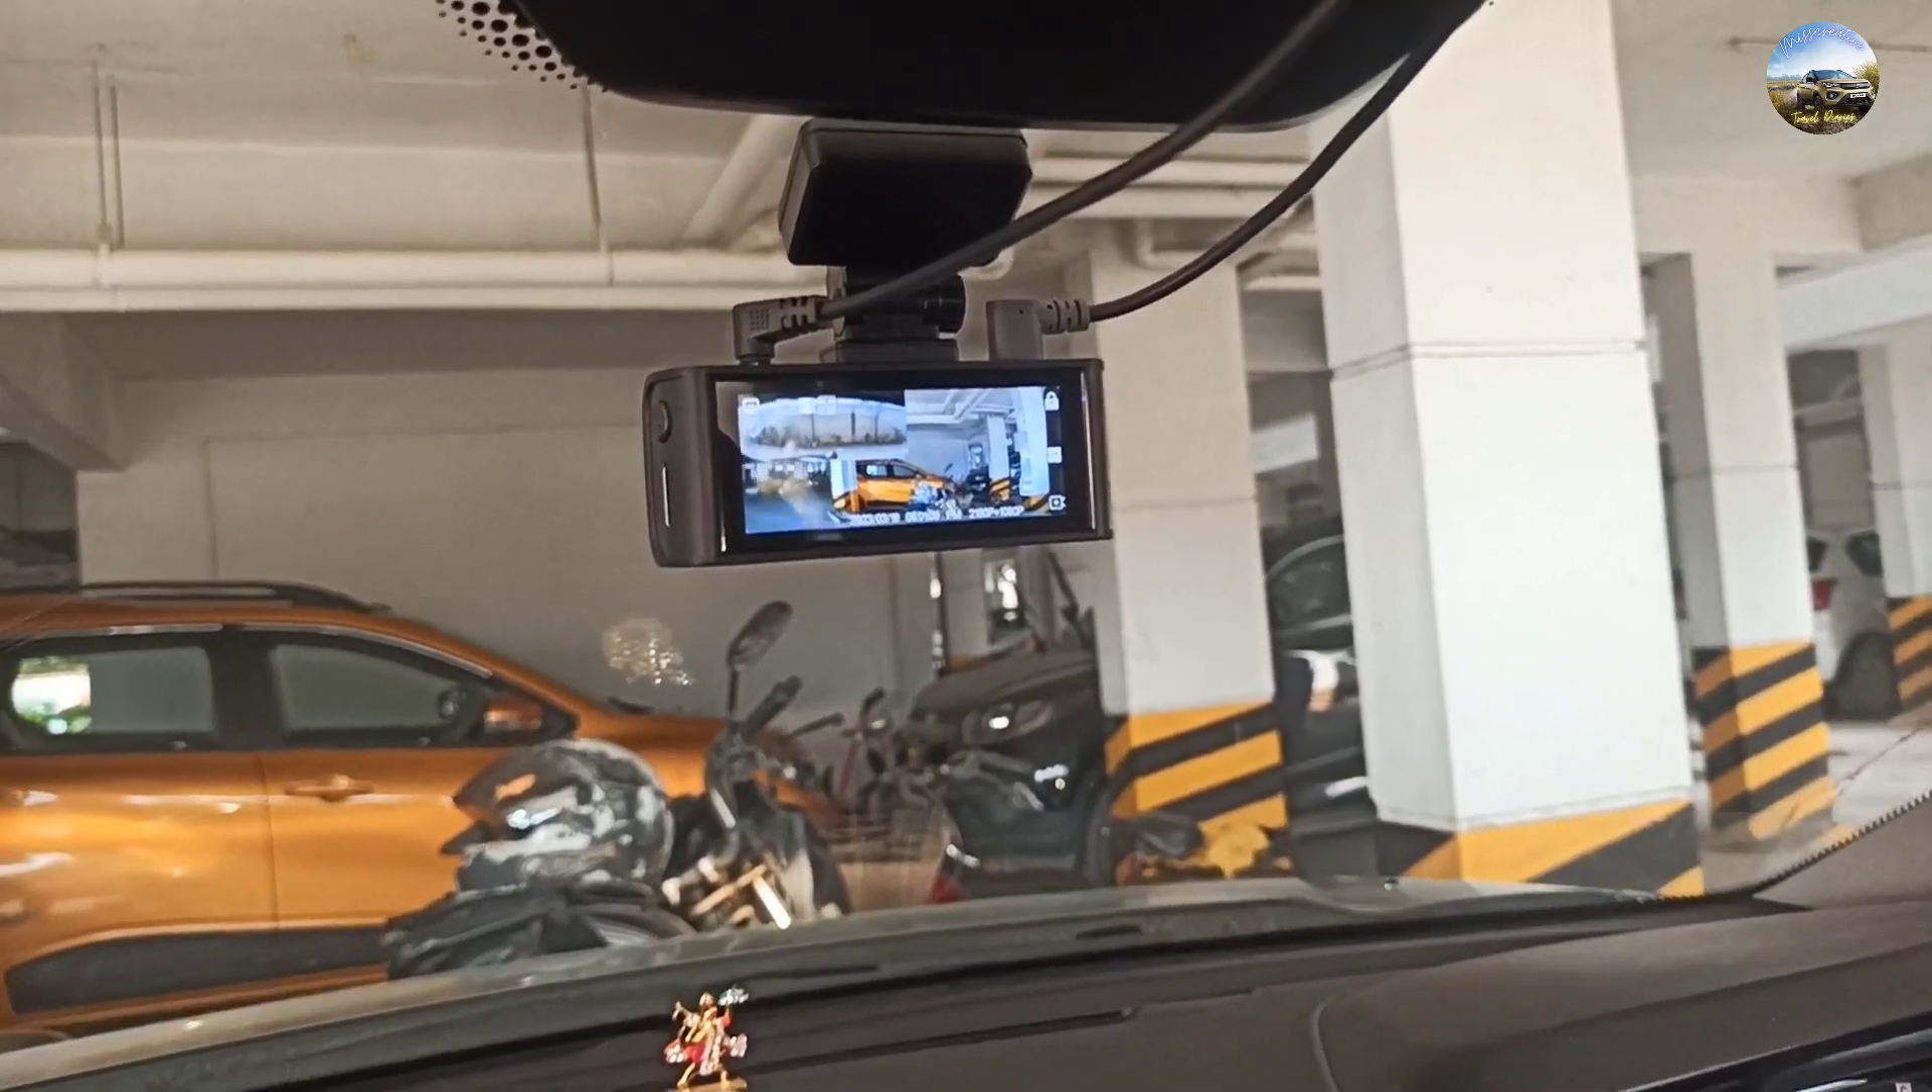So guys, our dashcam installation is complete and even we have properly placed the wires.